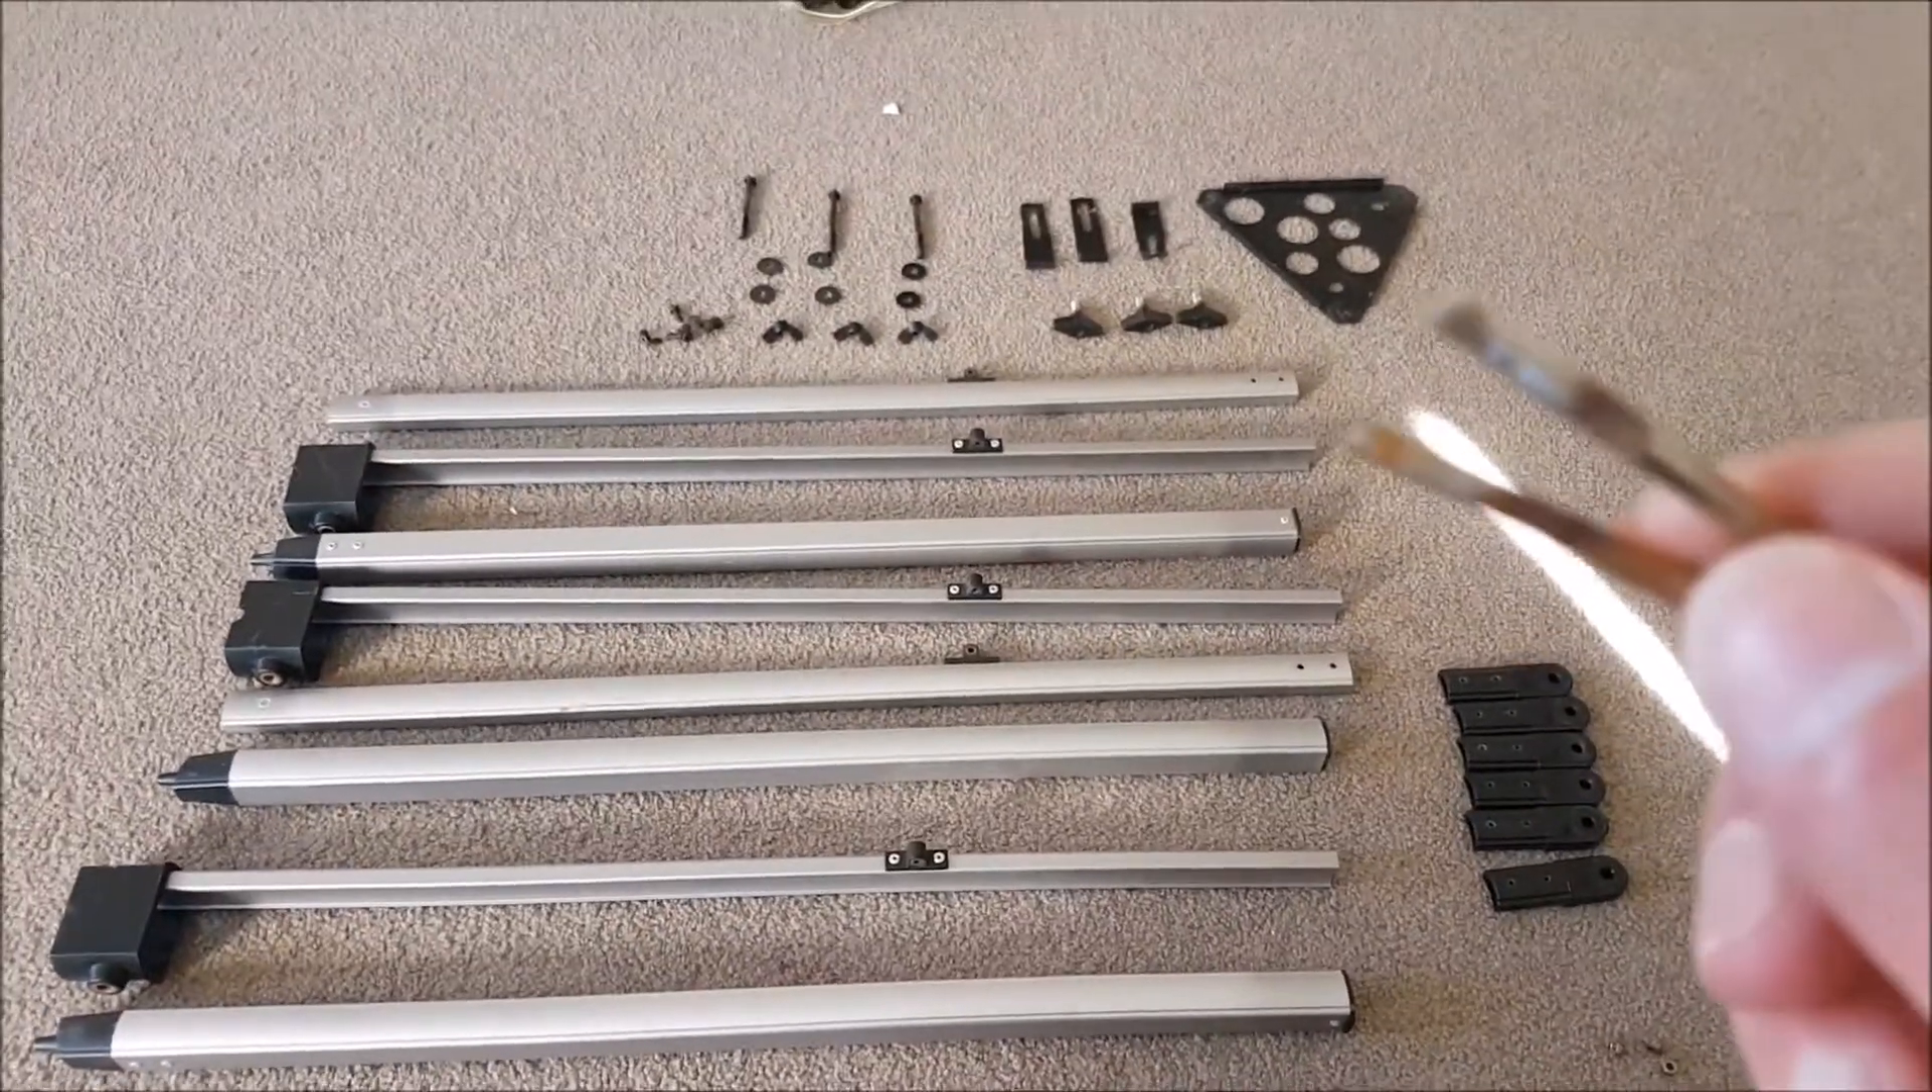Right, so the tripod has been disassembled.